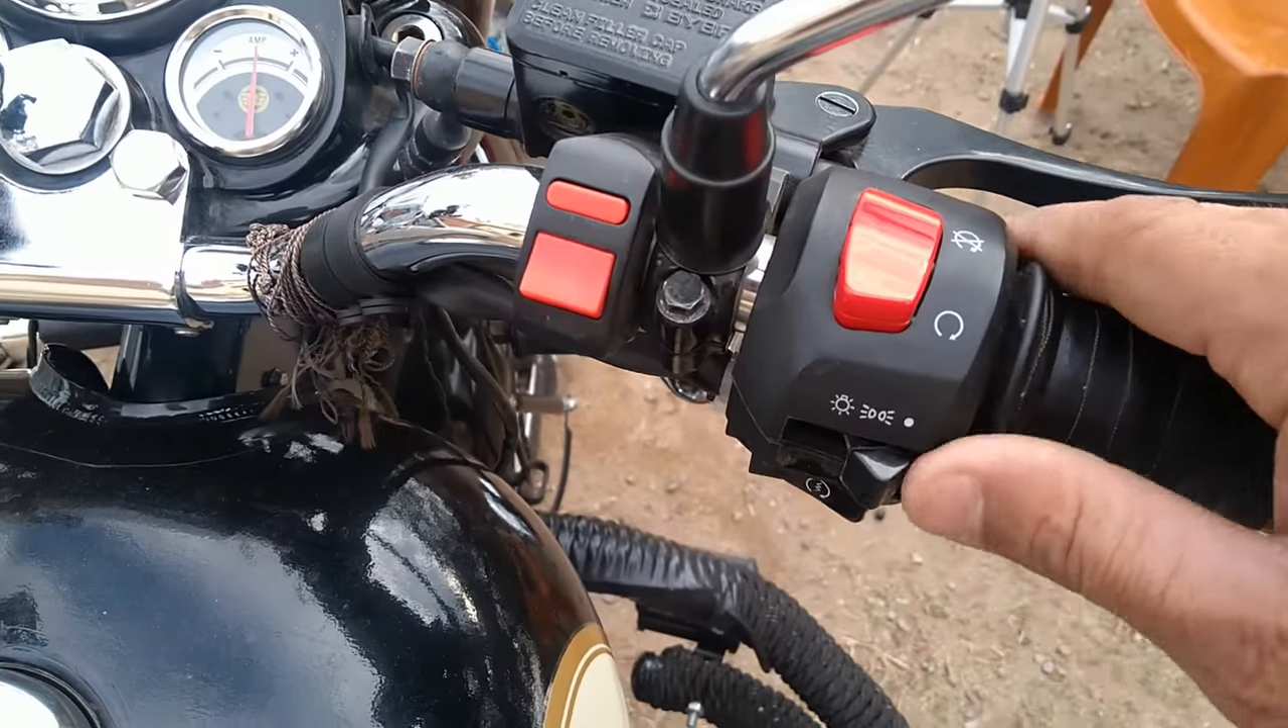हमने यह जो स्विच है इसको लगा लिया है।